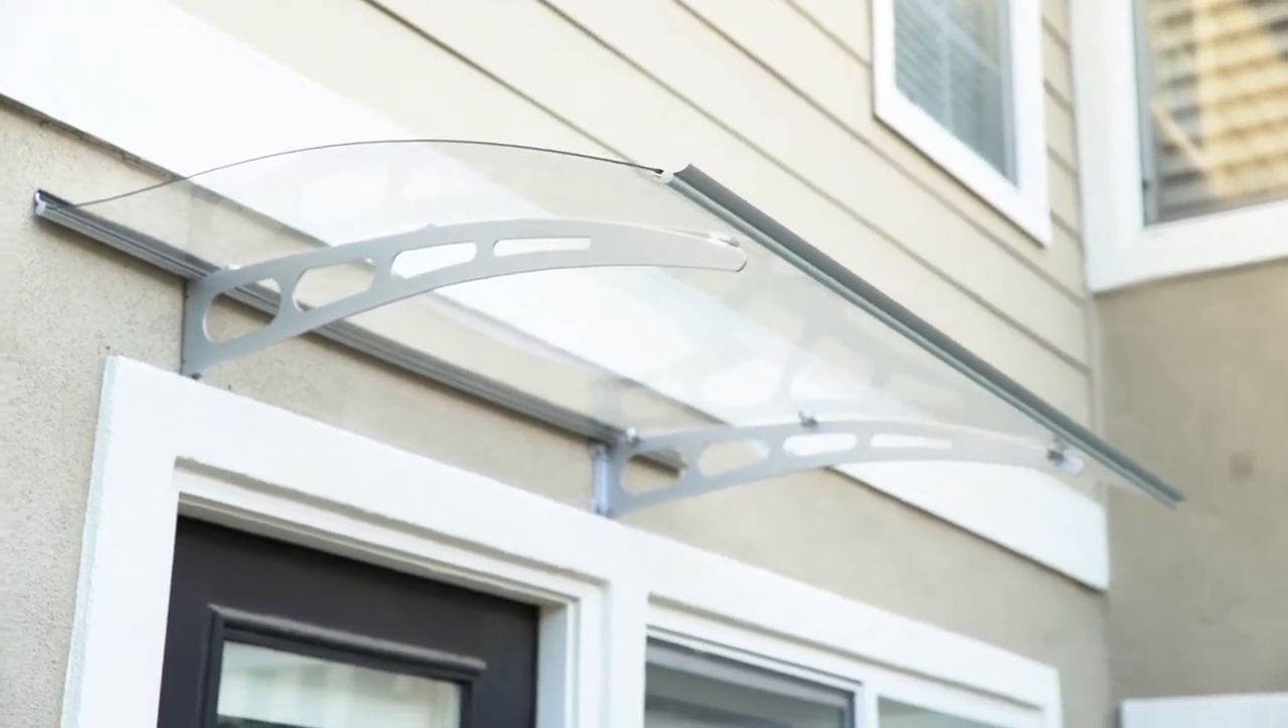Your beautiful door awning is now completely installed.